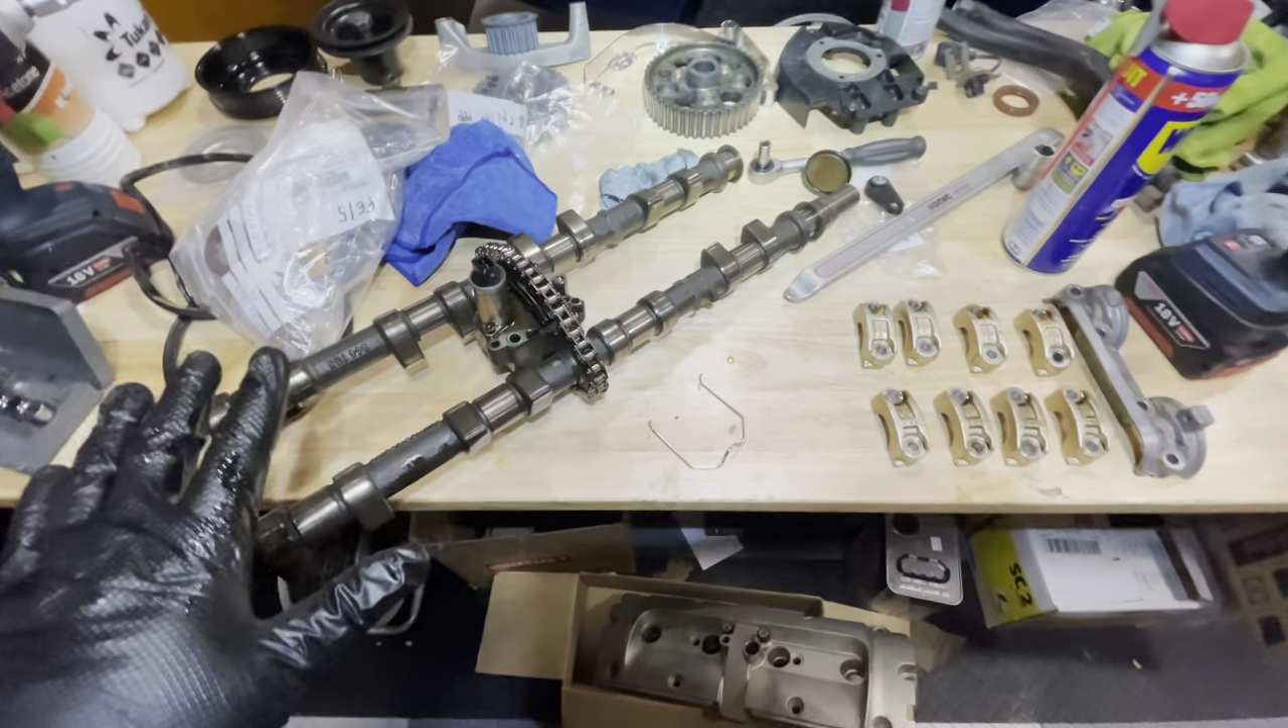So that's the camshaft out of the car.